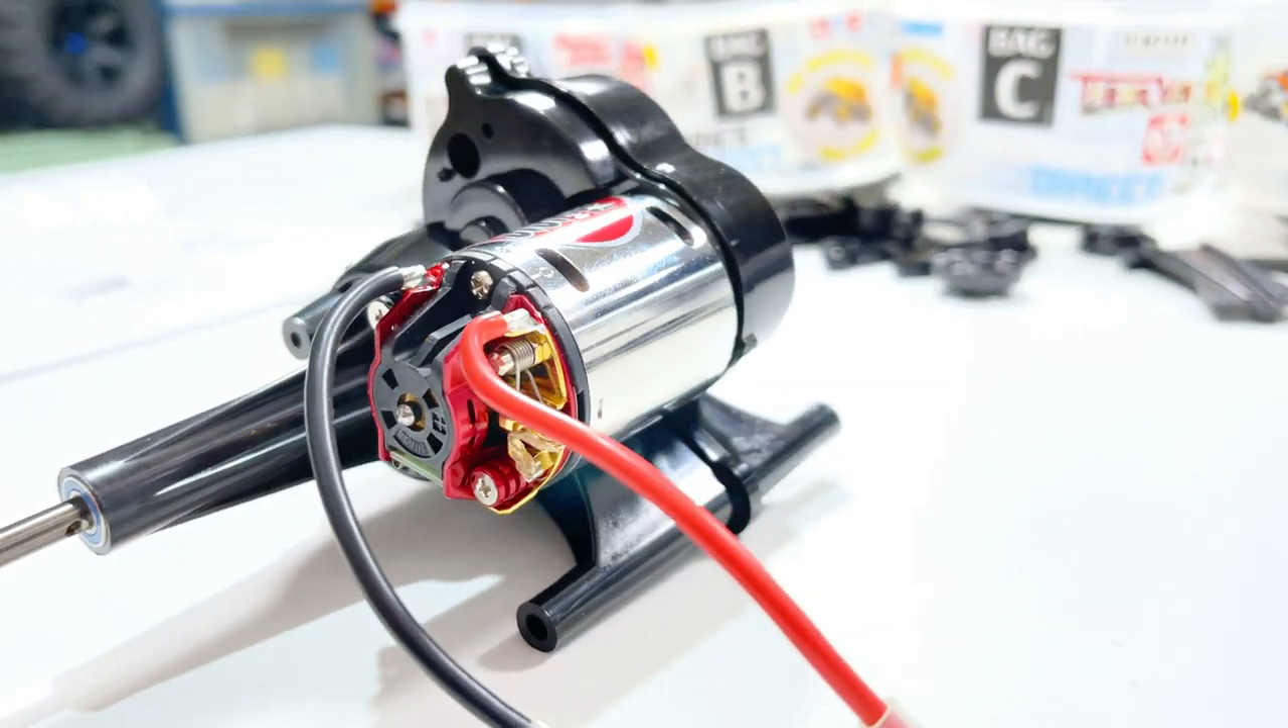So I've gone and got the gearbox all together put the motor in.